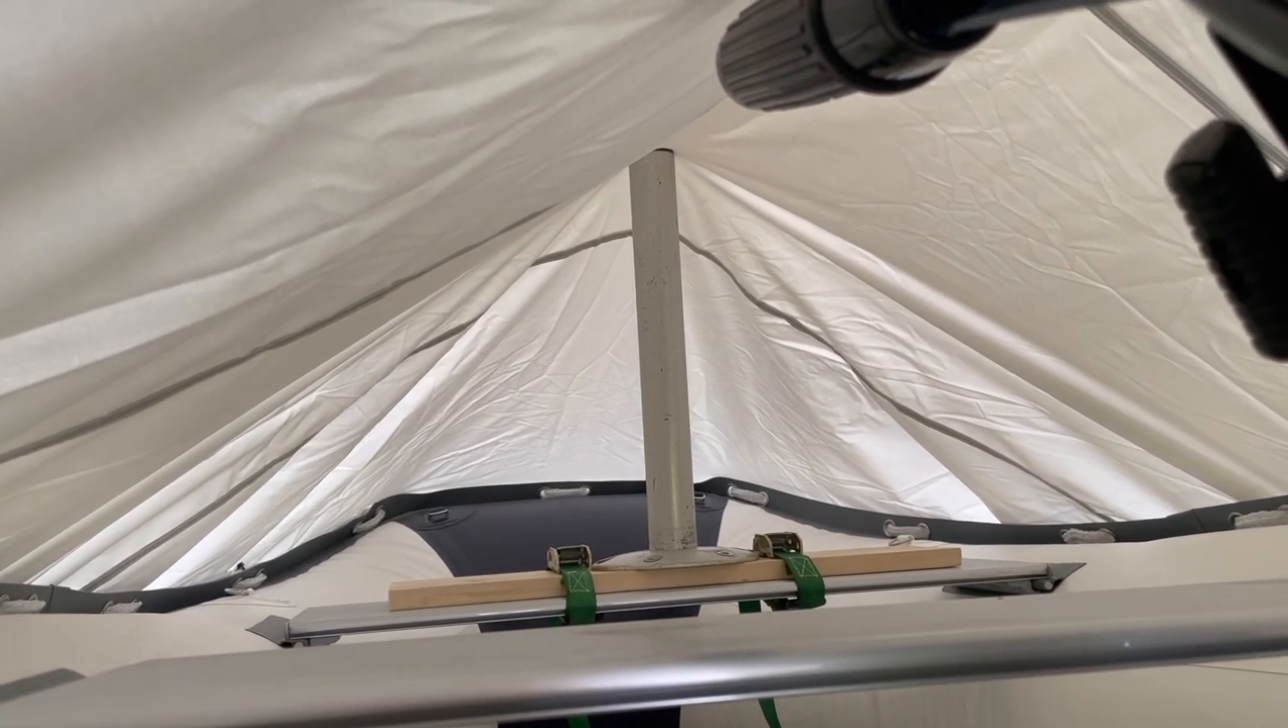So, the board's strapped to the front bench with the pole sticking up.